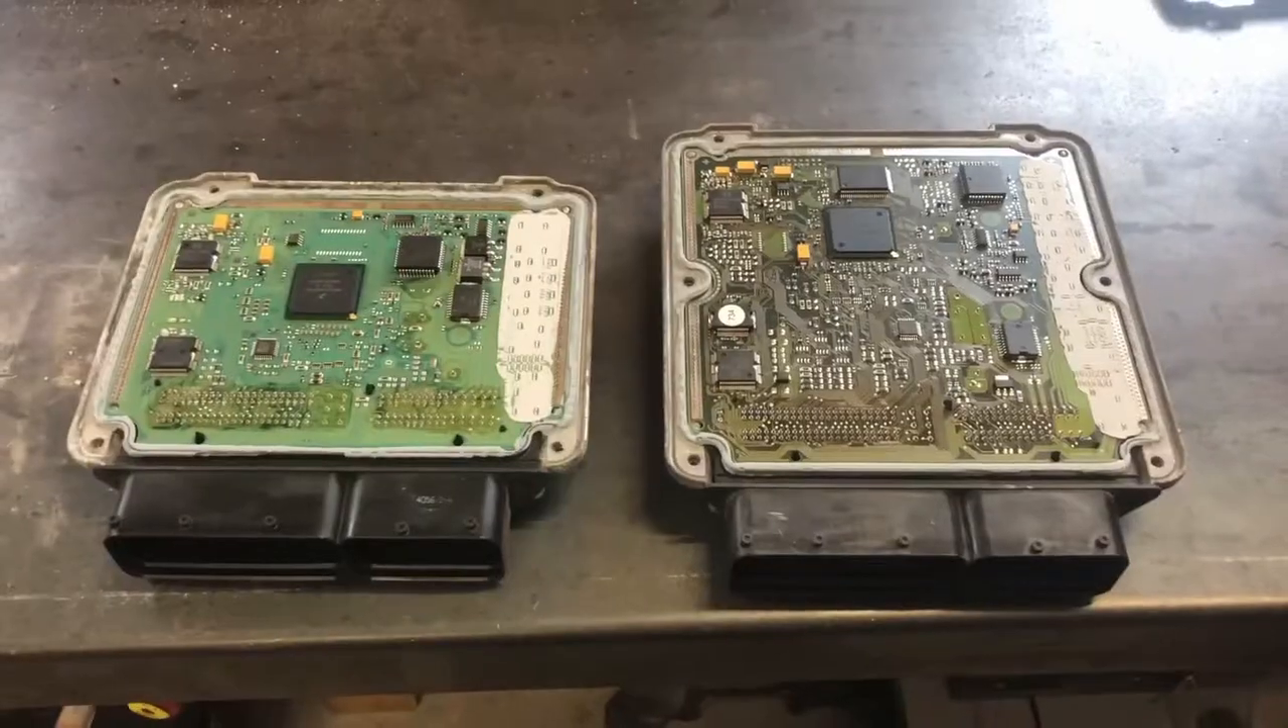So here's our two ECU's opened up.